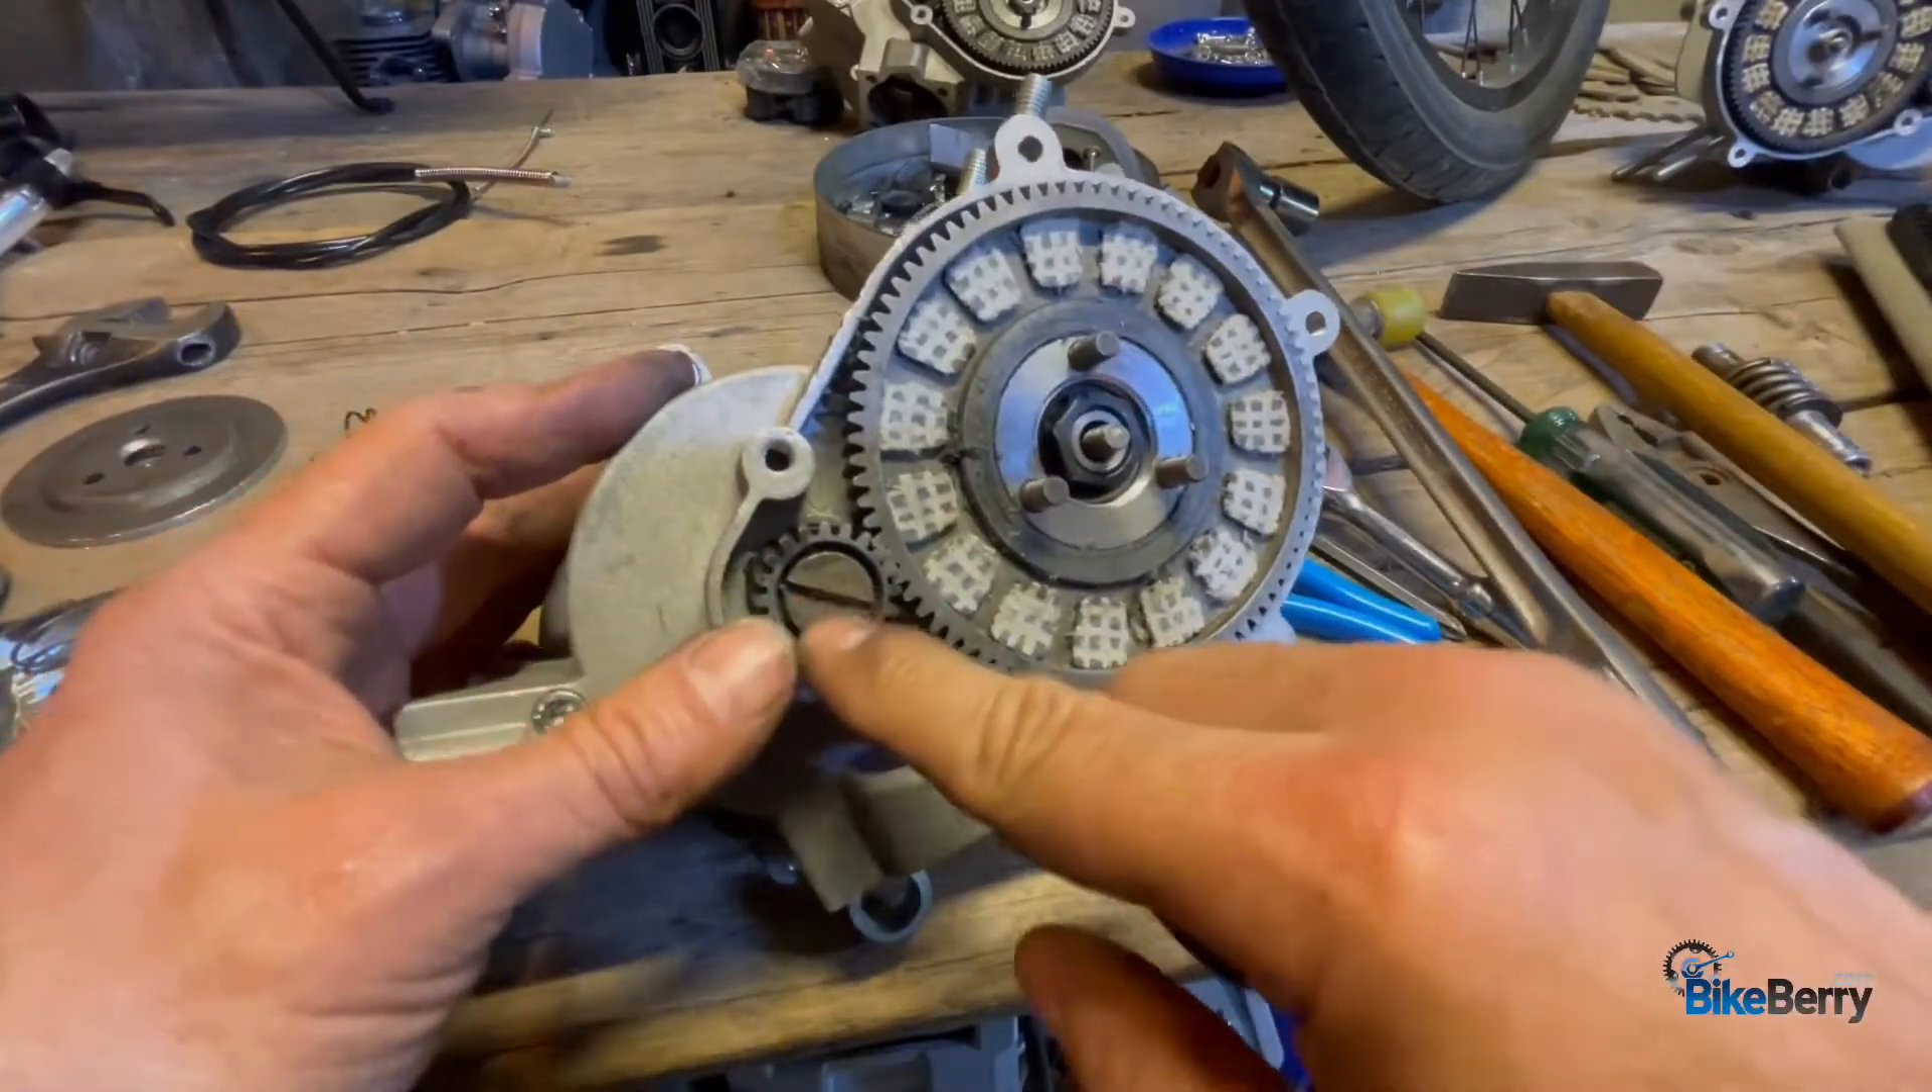Okay, so I went ahead and put the gear in.